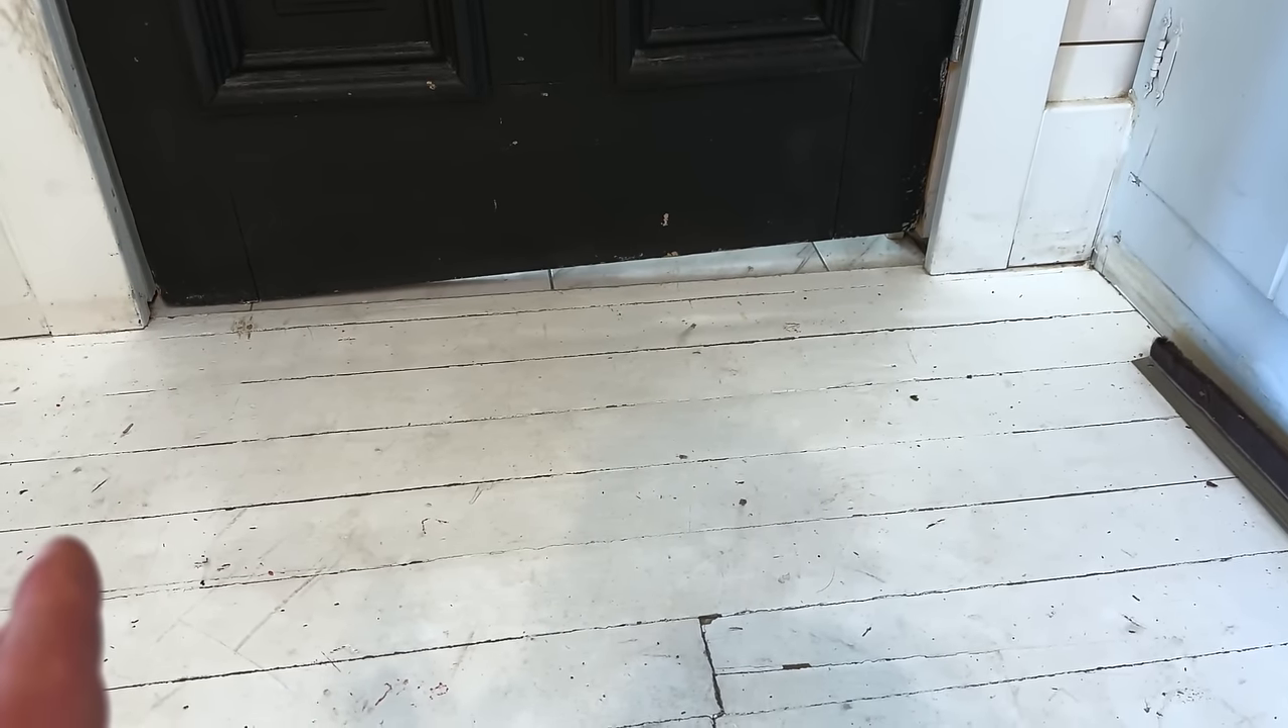You can see the gap there. That door is actually not cut straight. The gap is not quite that bad but that's how we got it.